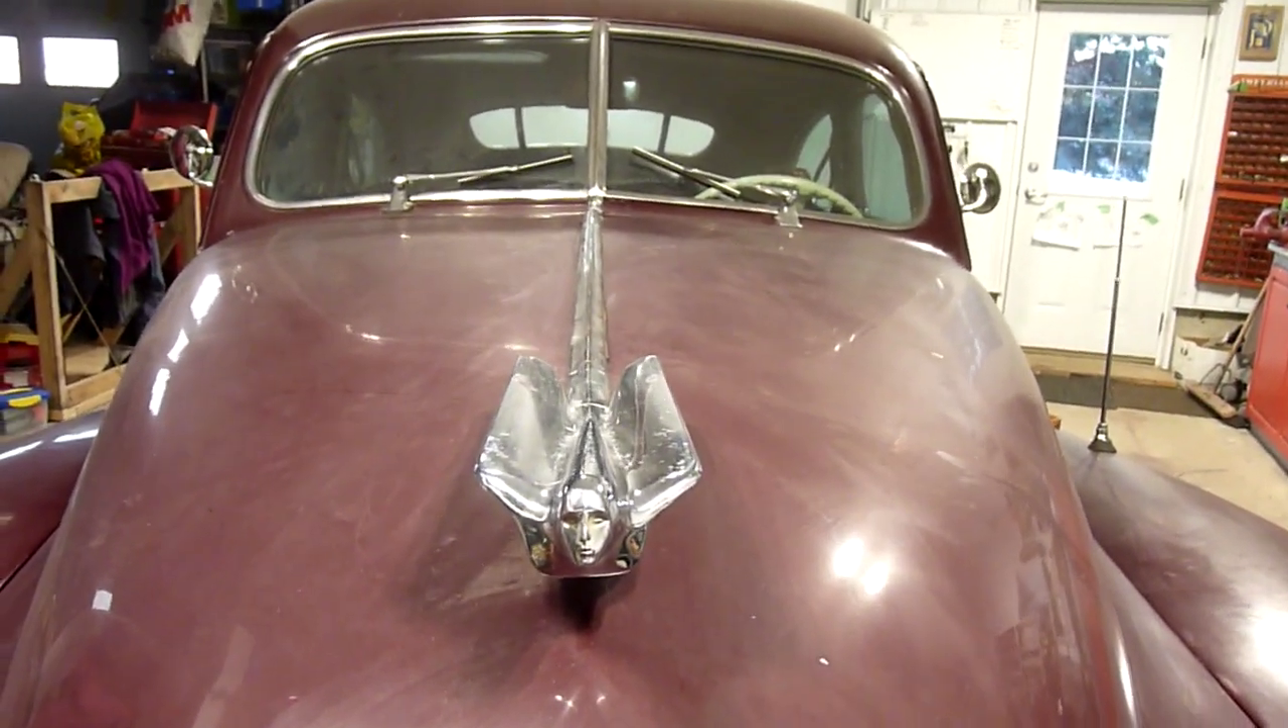So the center chrome is pretty much centered a little bit off there by the windshield.